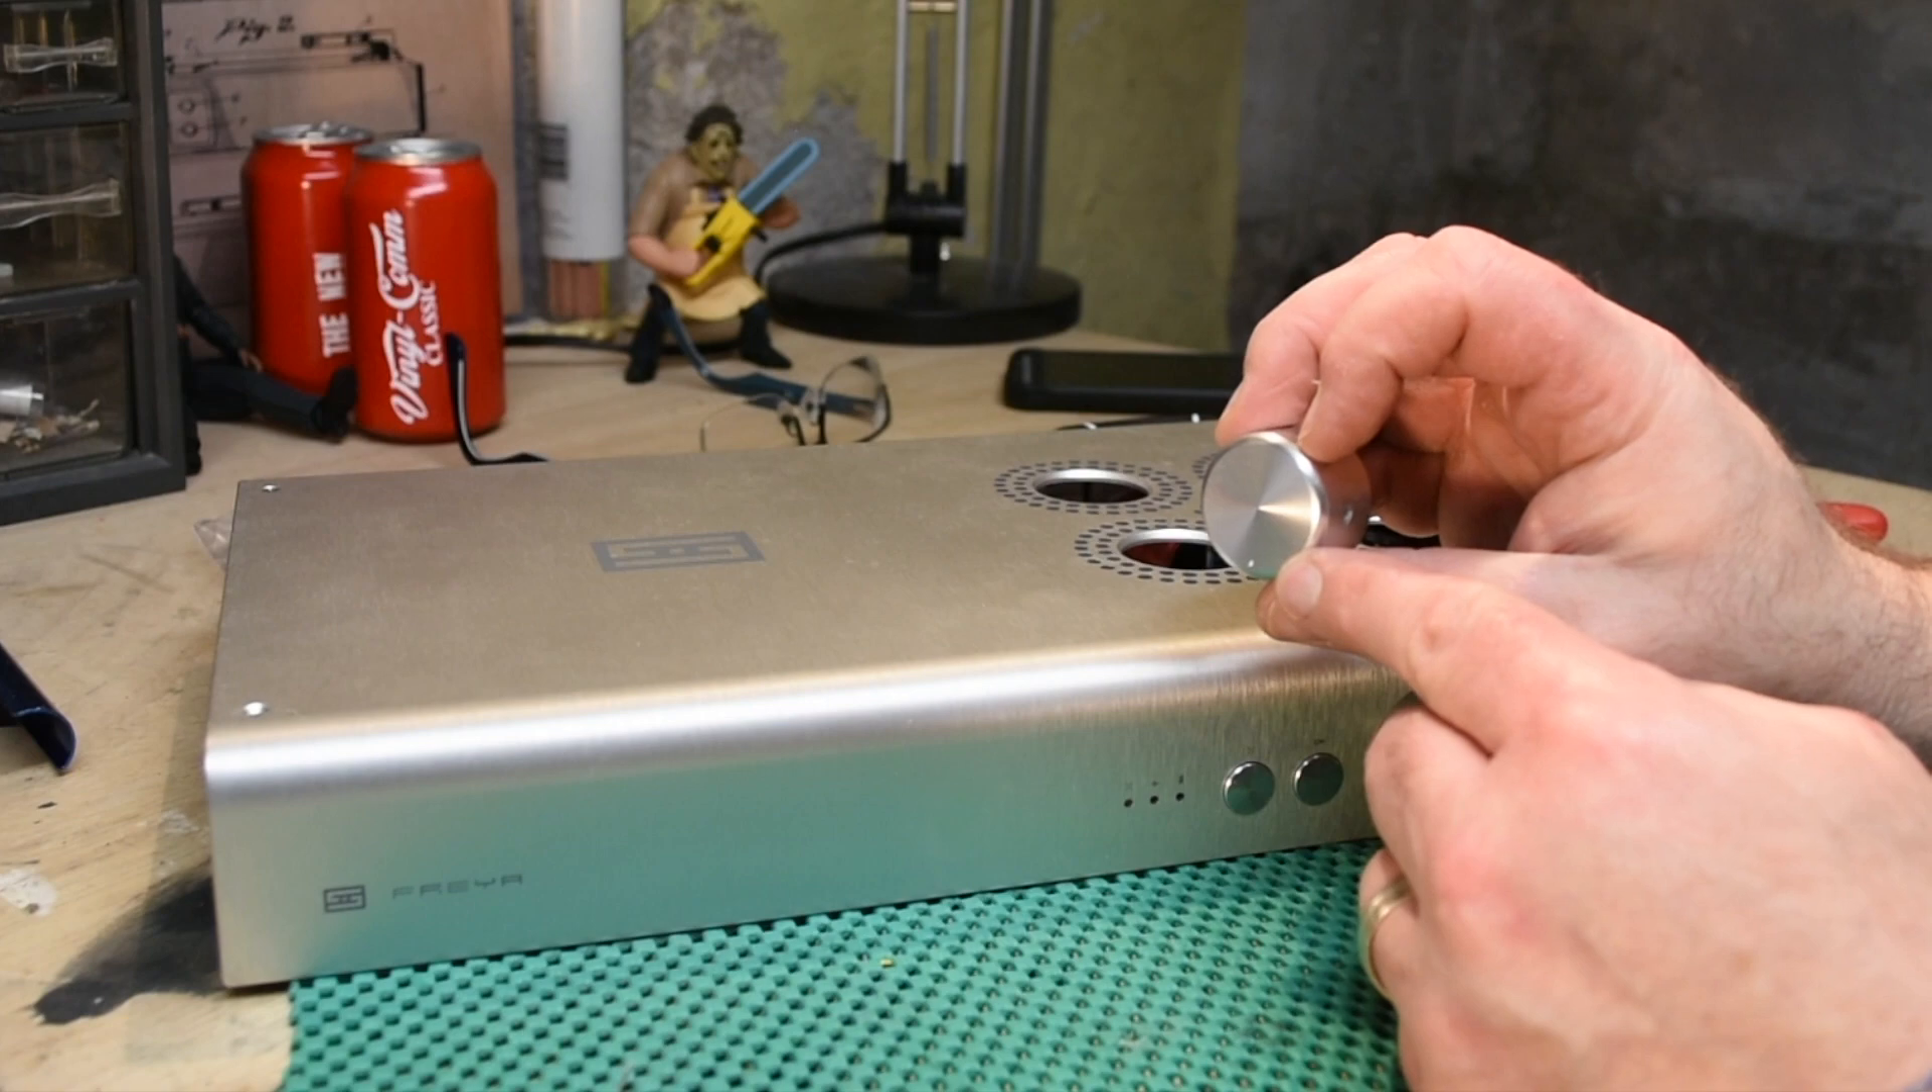Now, we have everything put back together. Well, not everything. This knob has to go back on.